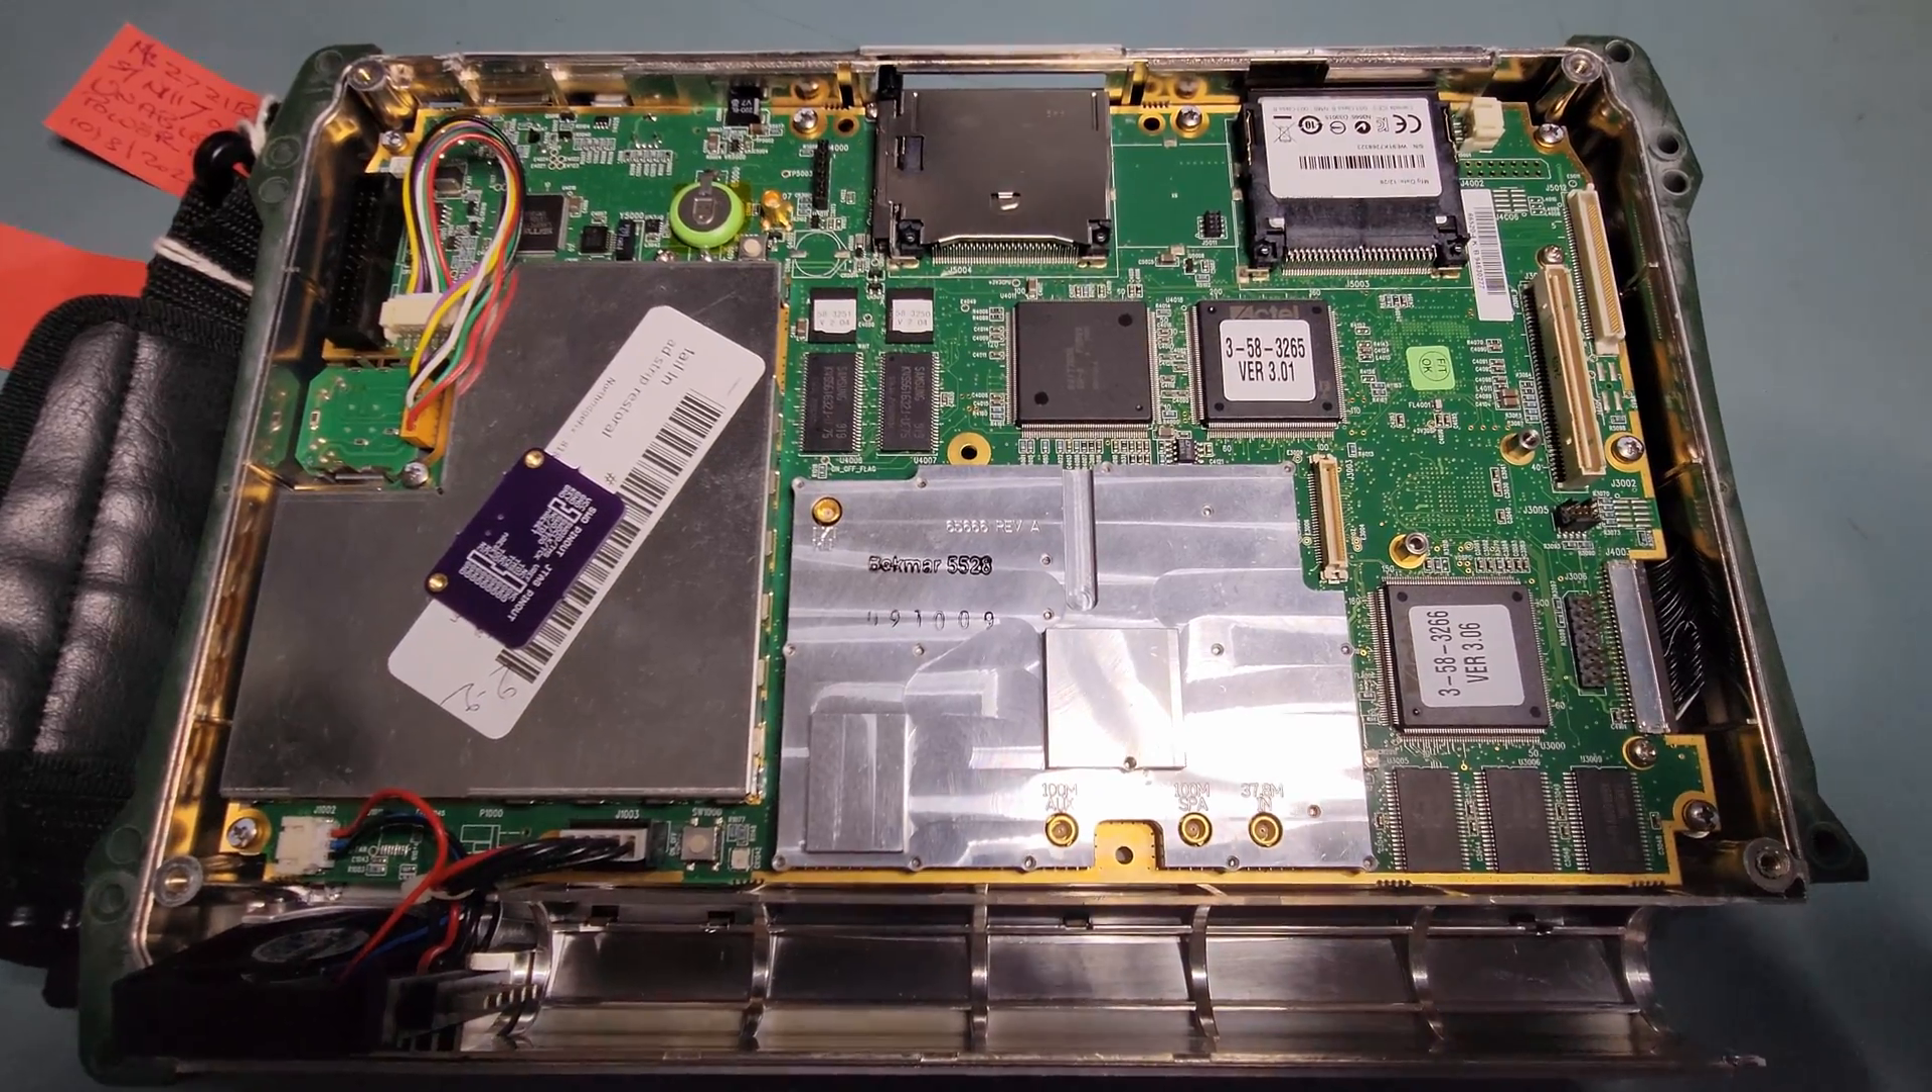Okay so we've got the board reinstalled in the analyzer all screwed in.